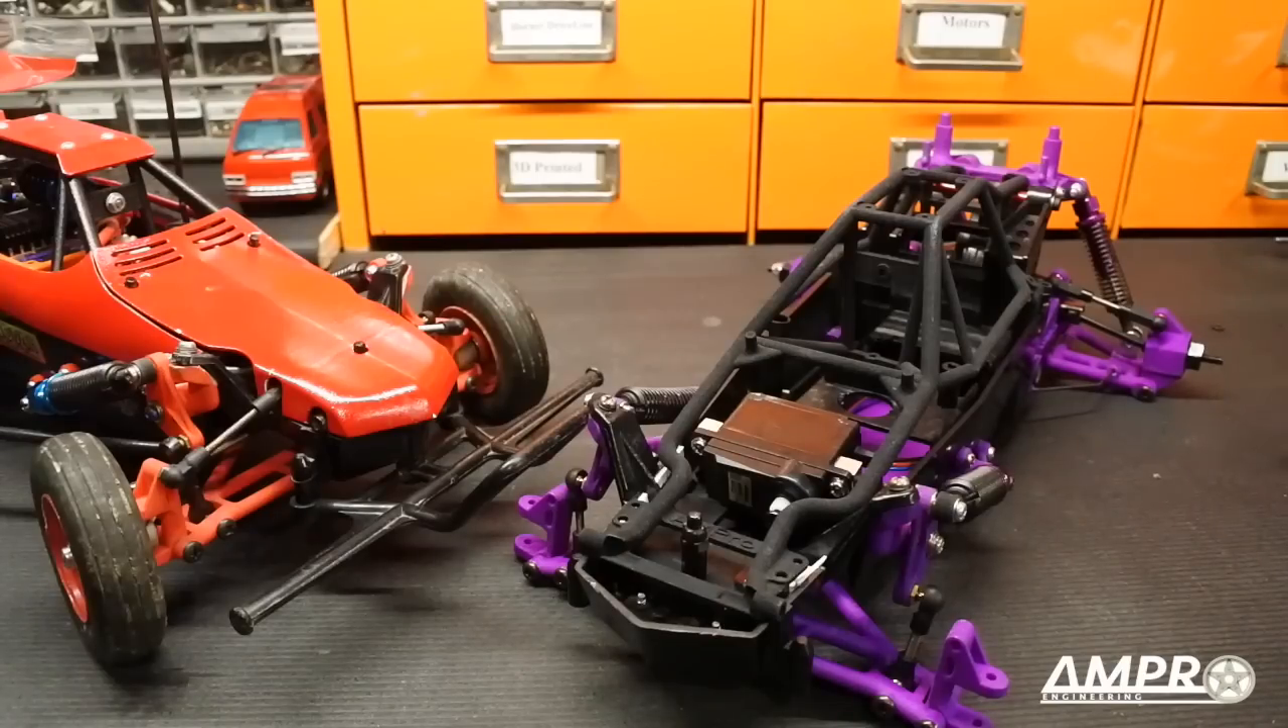Now we are not done yet the rear suspension is going to need rims.